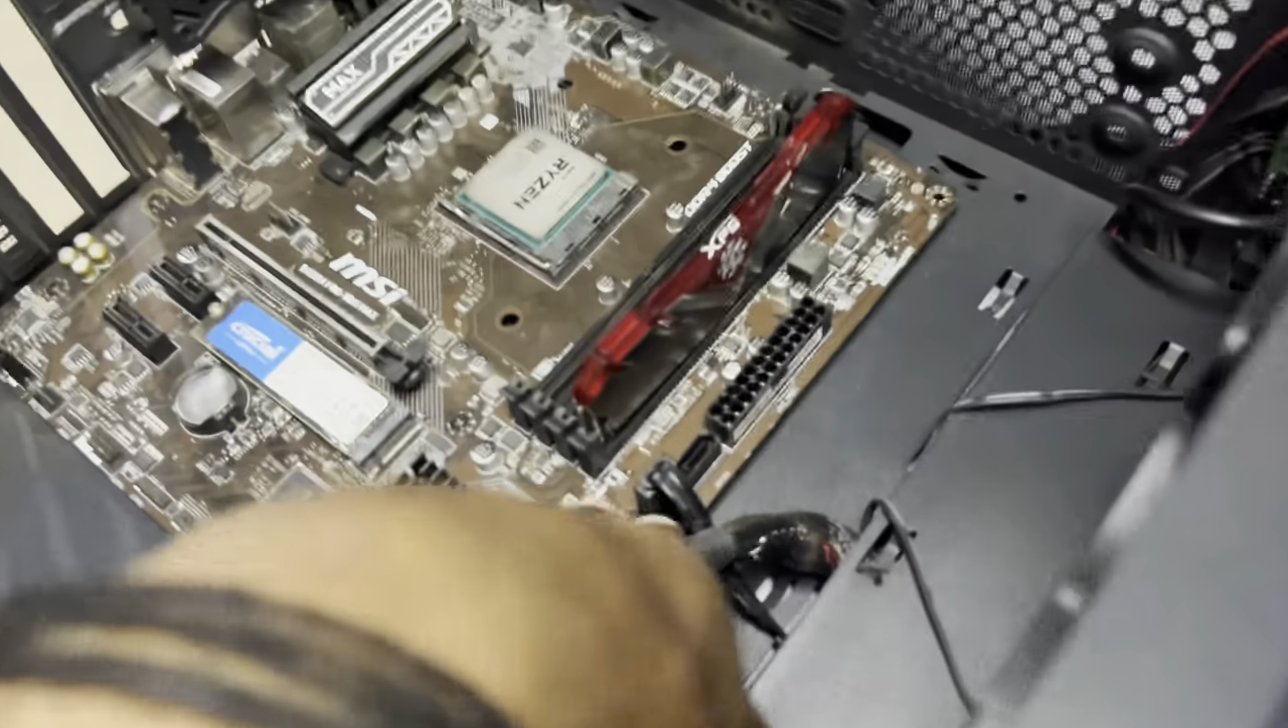फाइनली मेरा प्रोसेसर यह लग गया।